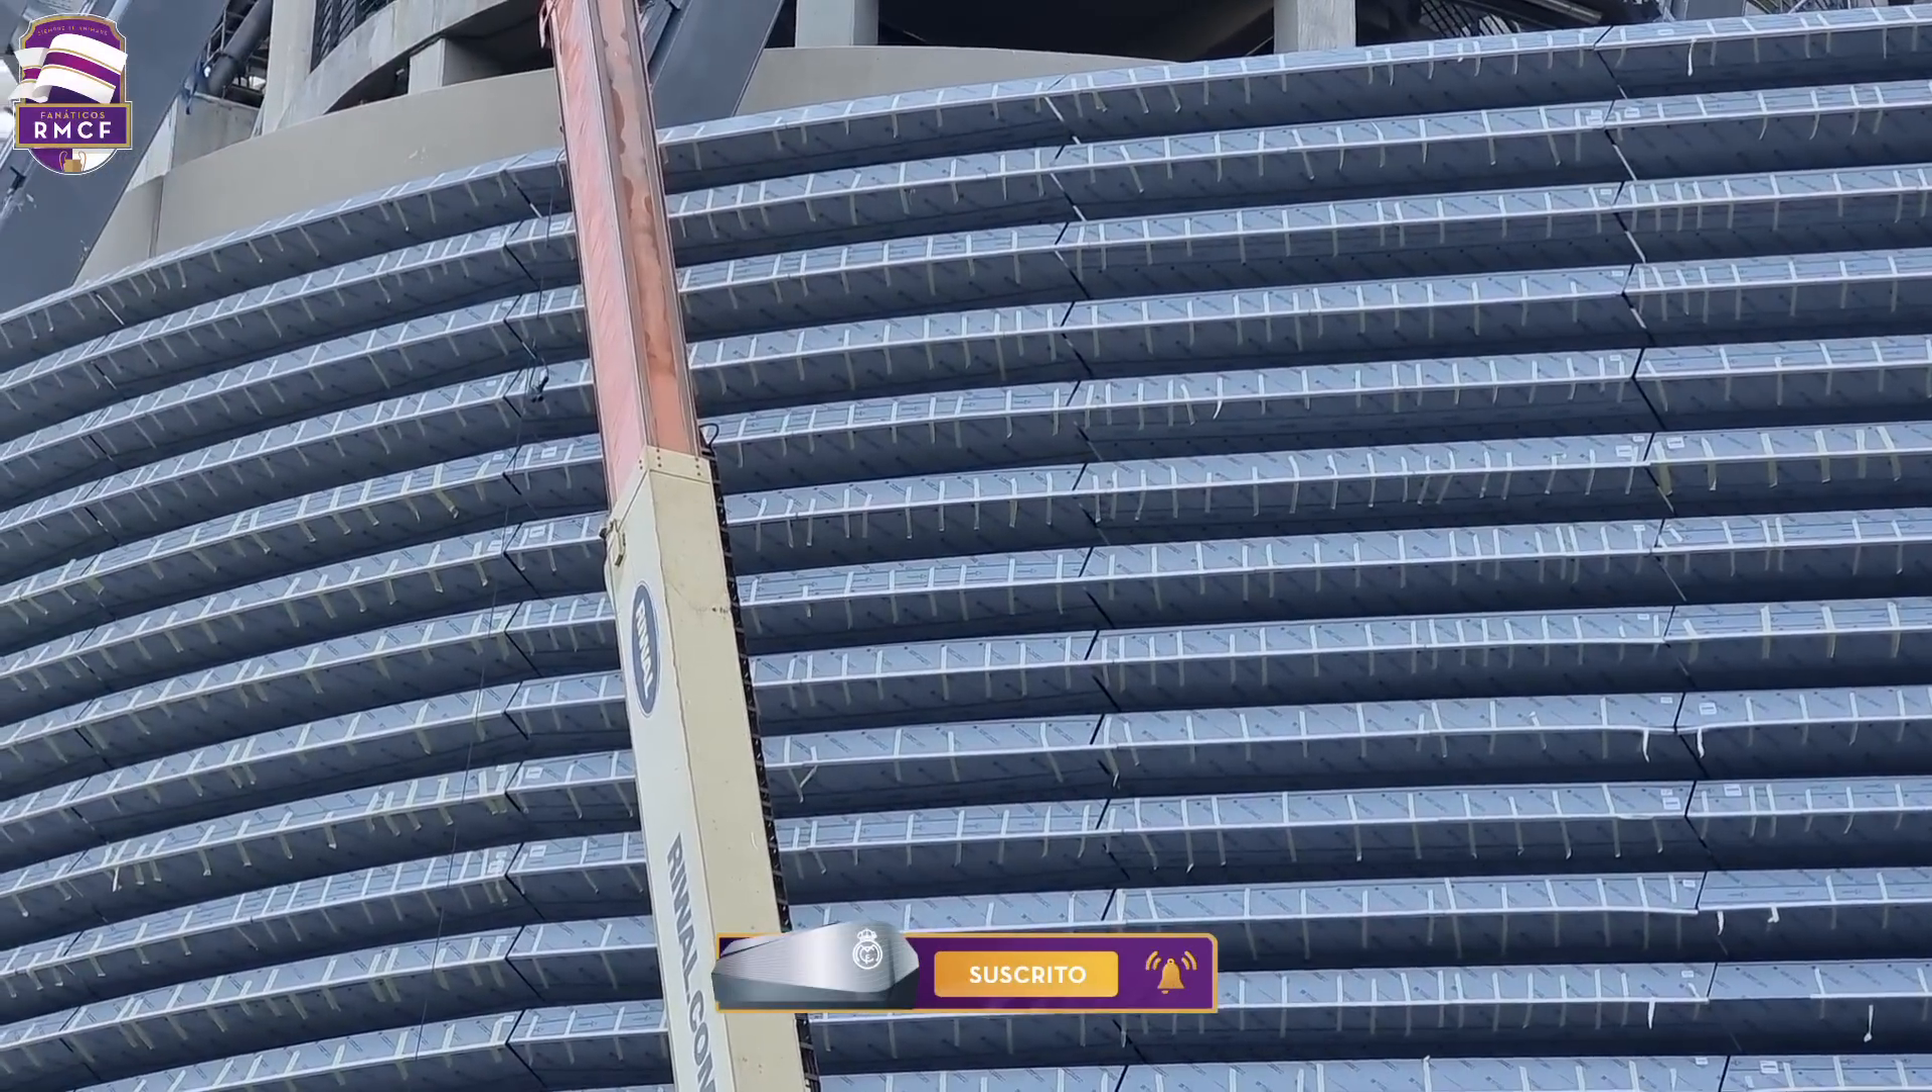Fijaos la gran cantidad de lamas que tenemos instaladas ya en esta Torre D.